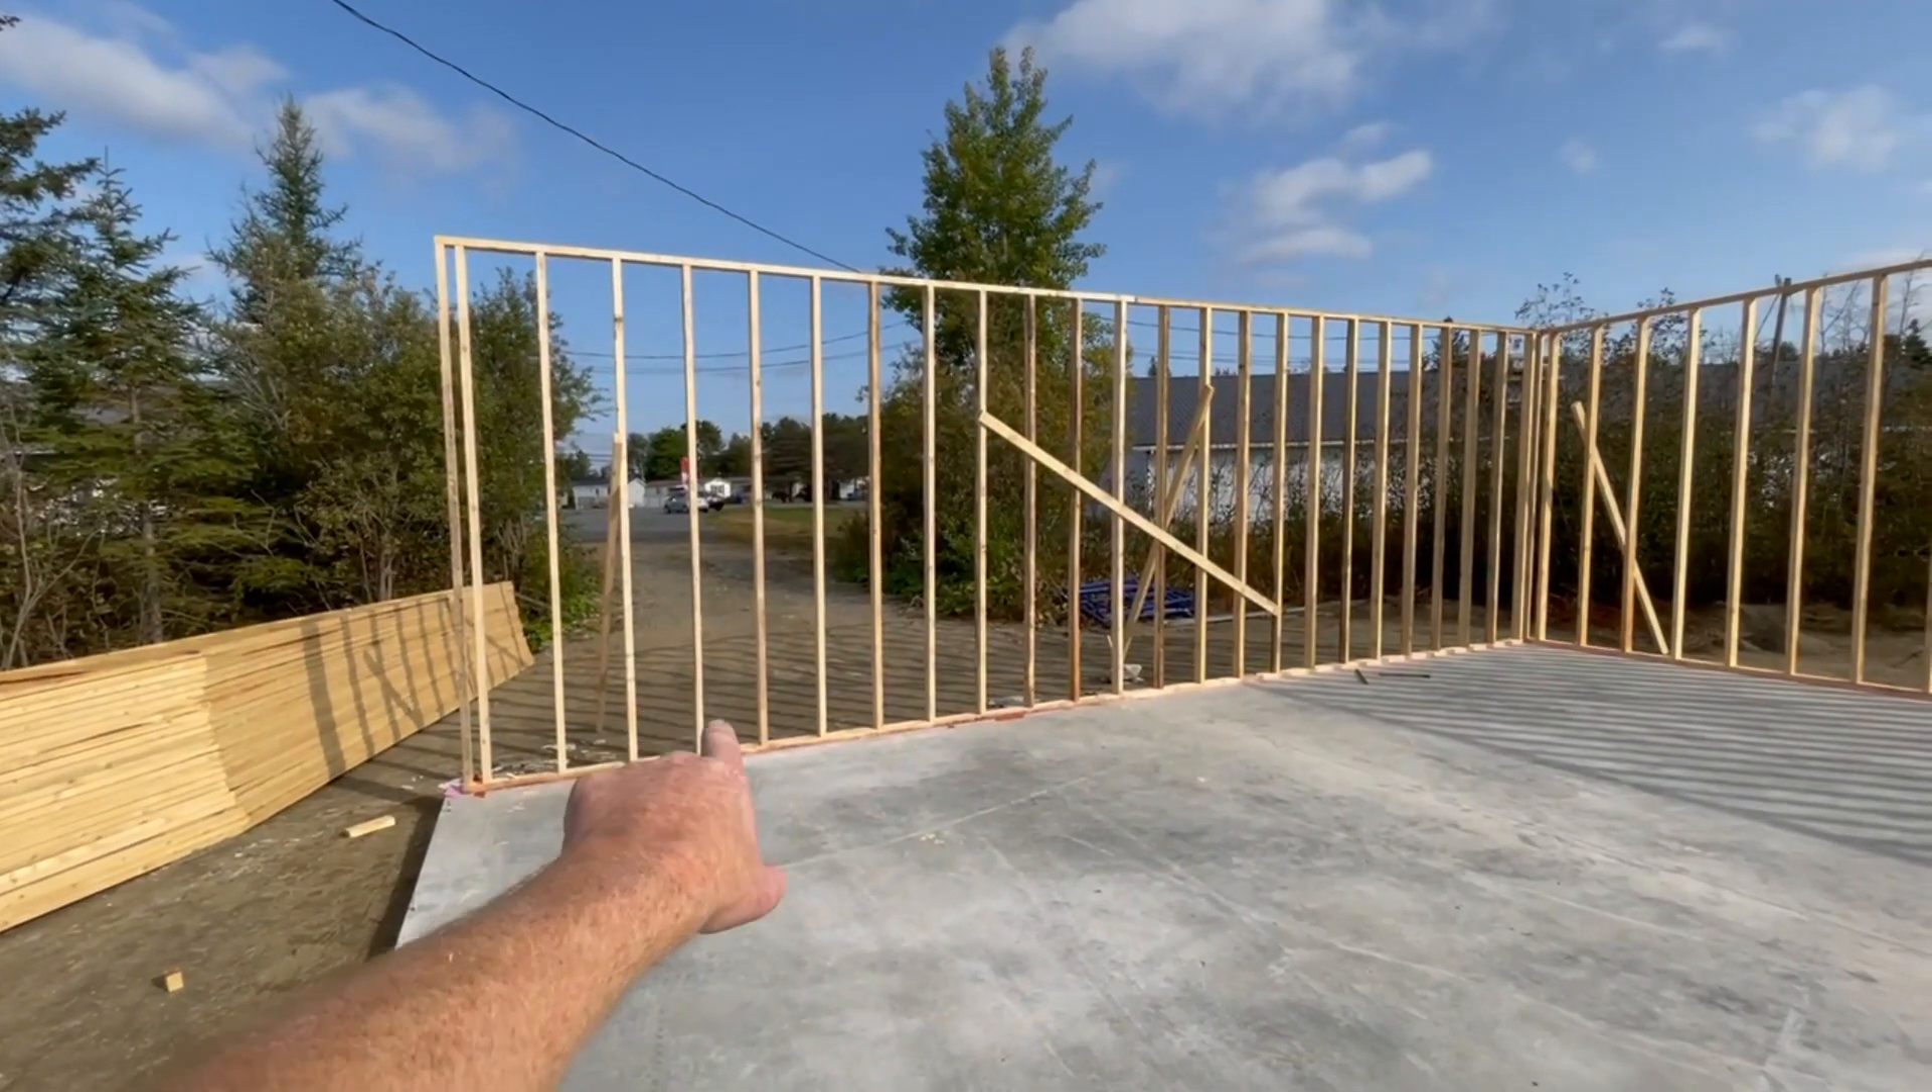We got this 16-foot section built and put up.